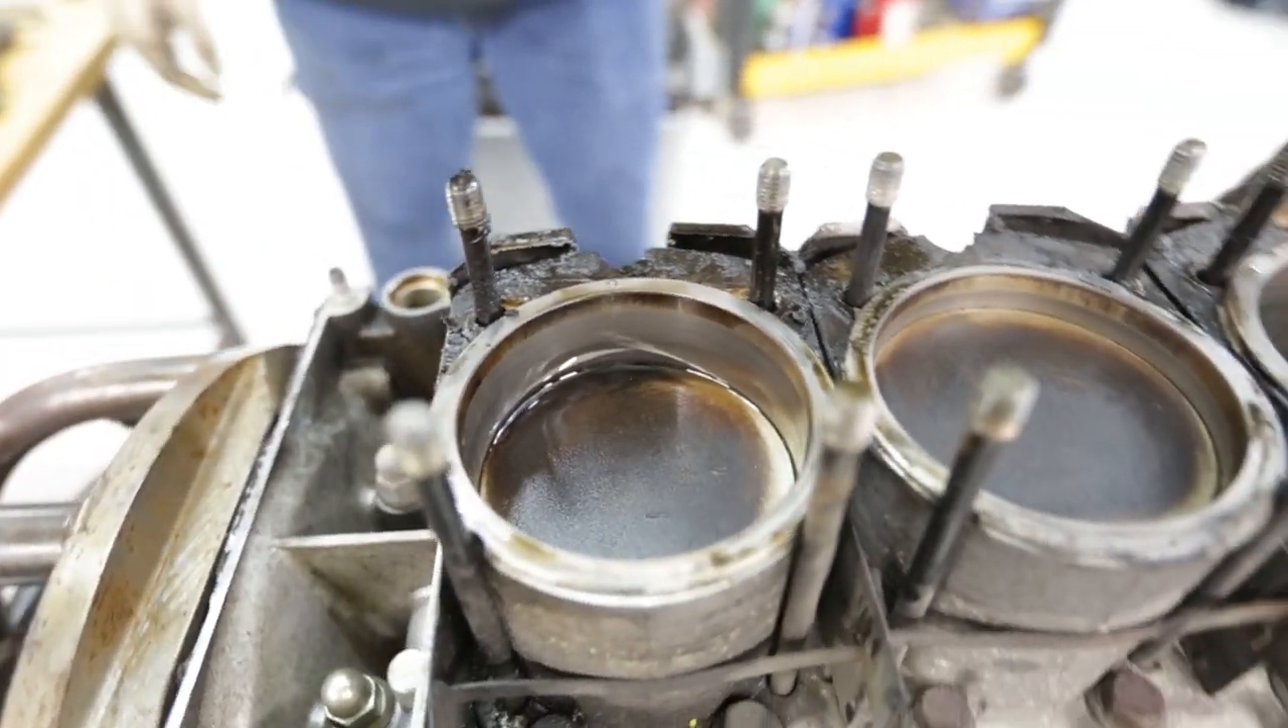The cylinder heads are off. And so far our pistons have looked good.